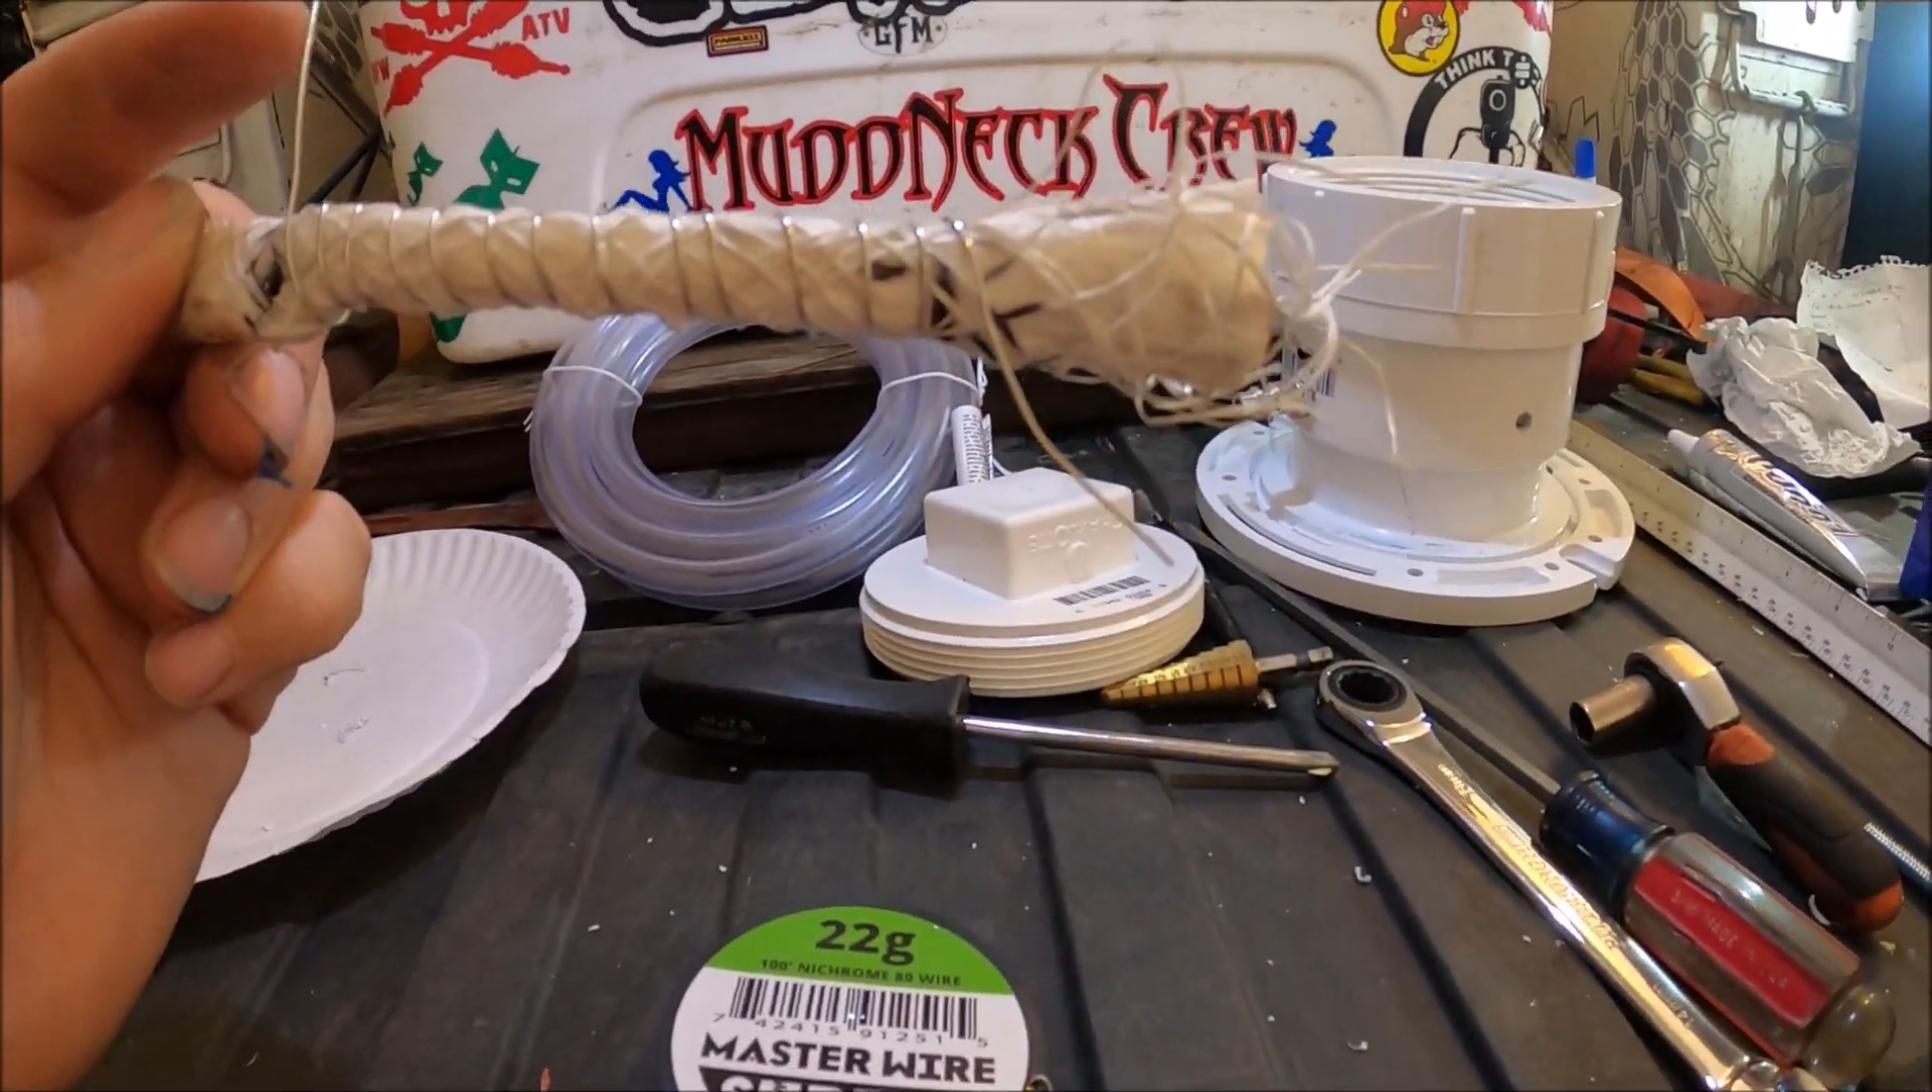Now i got that wire wrapped around my wick.